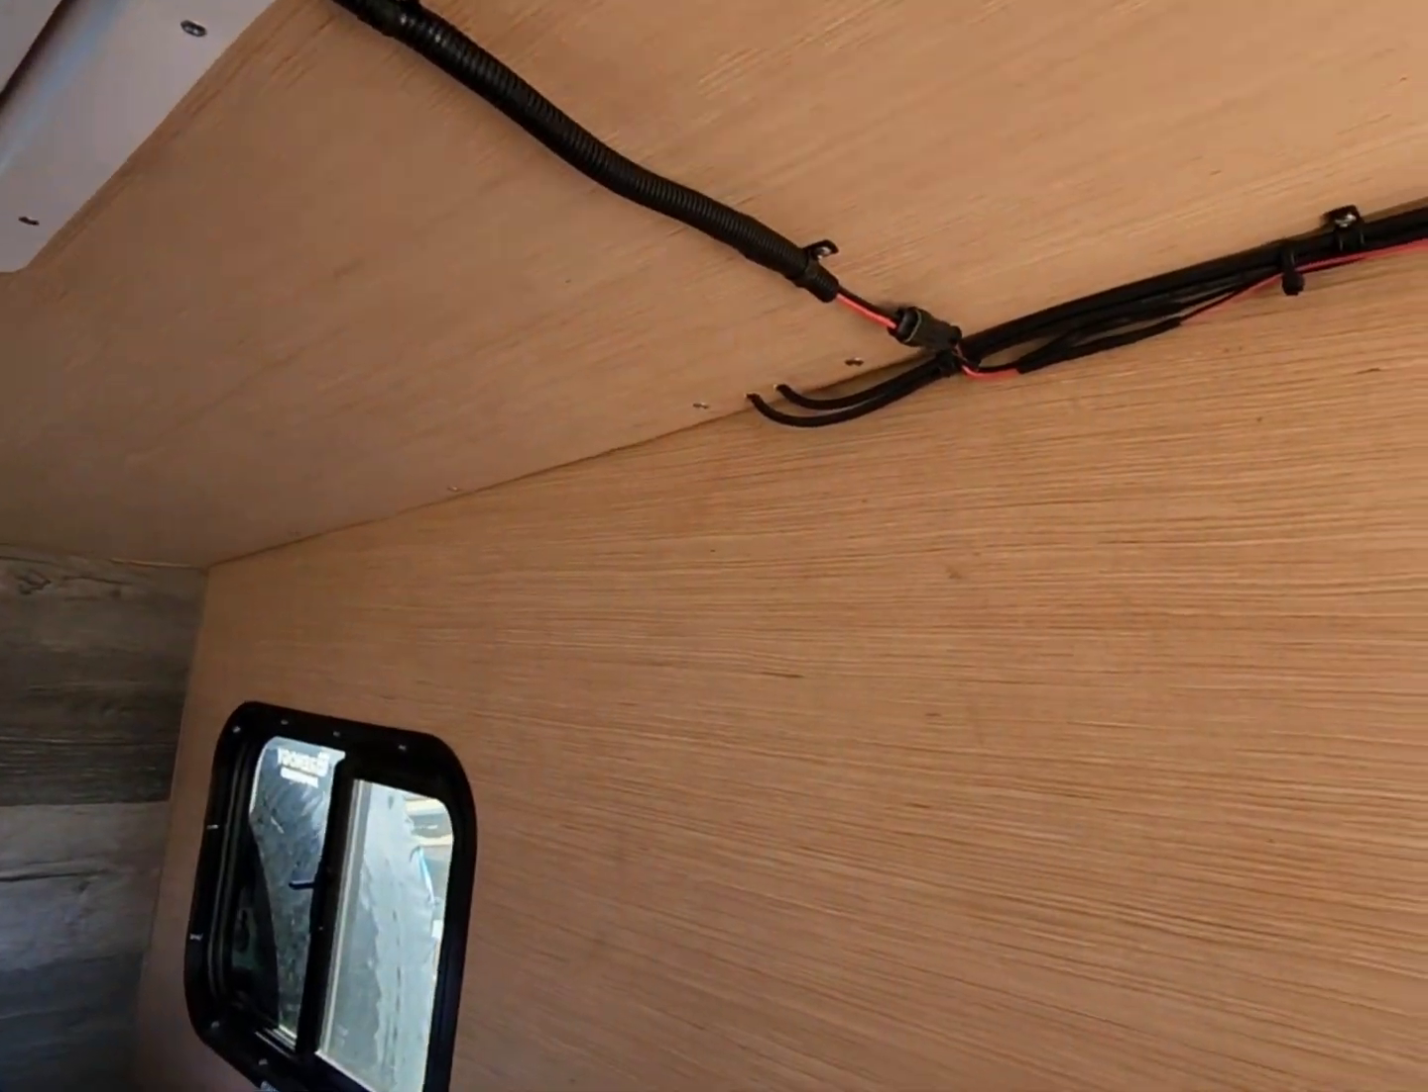I still need to tidy up this wiring, clean it up, and I also need to do some trim work here on the interior. As you can see, I don't have any corner trim yet.